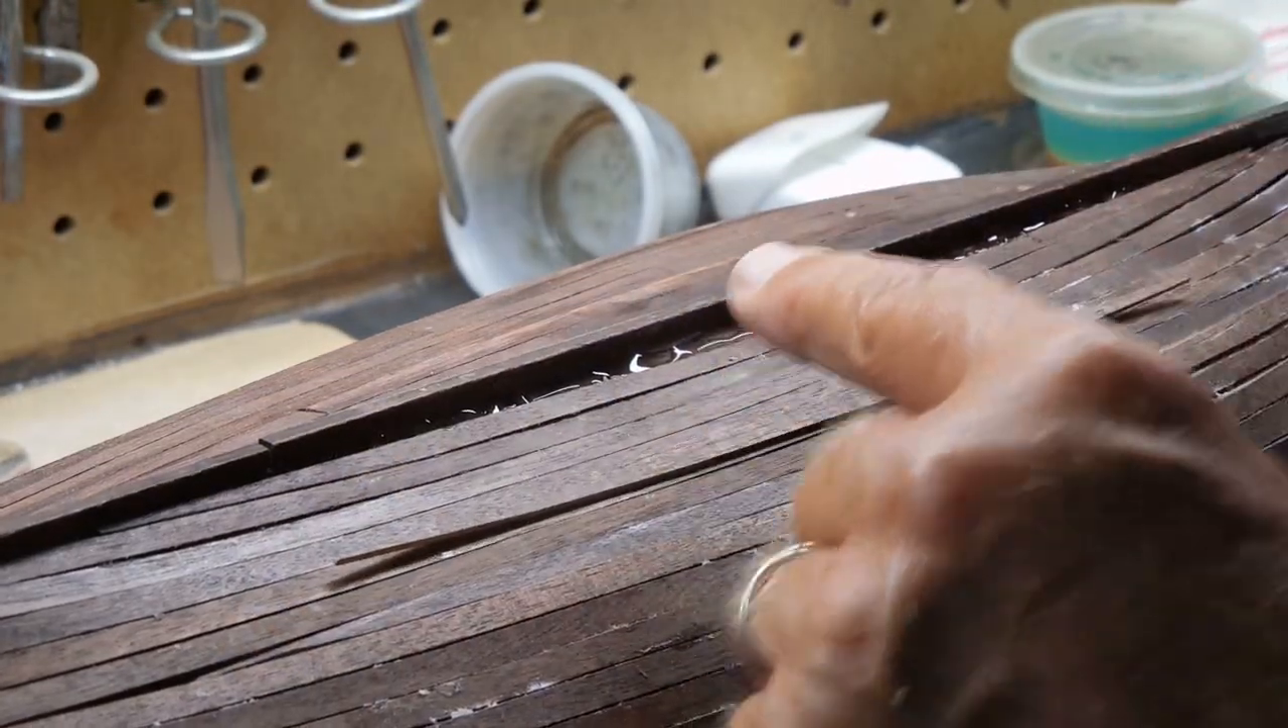I'm just about ready to put in the last plank on this side.